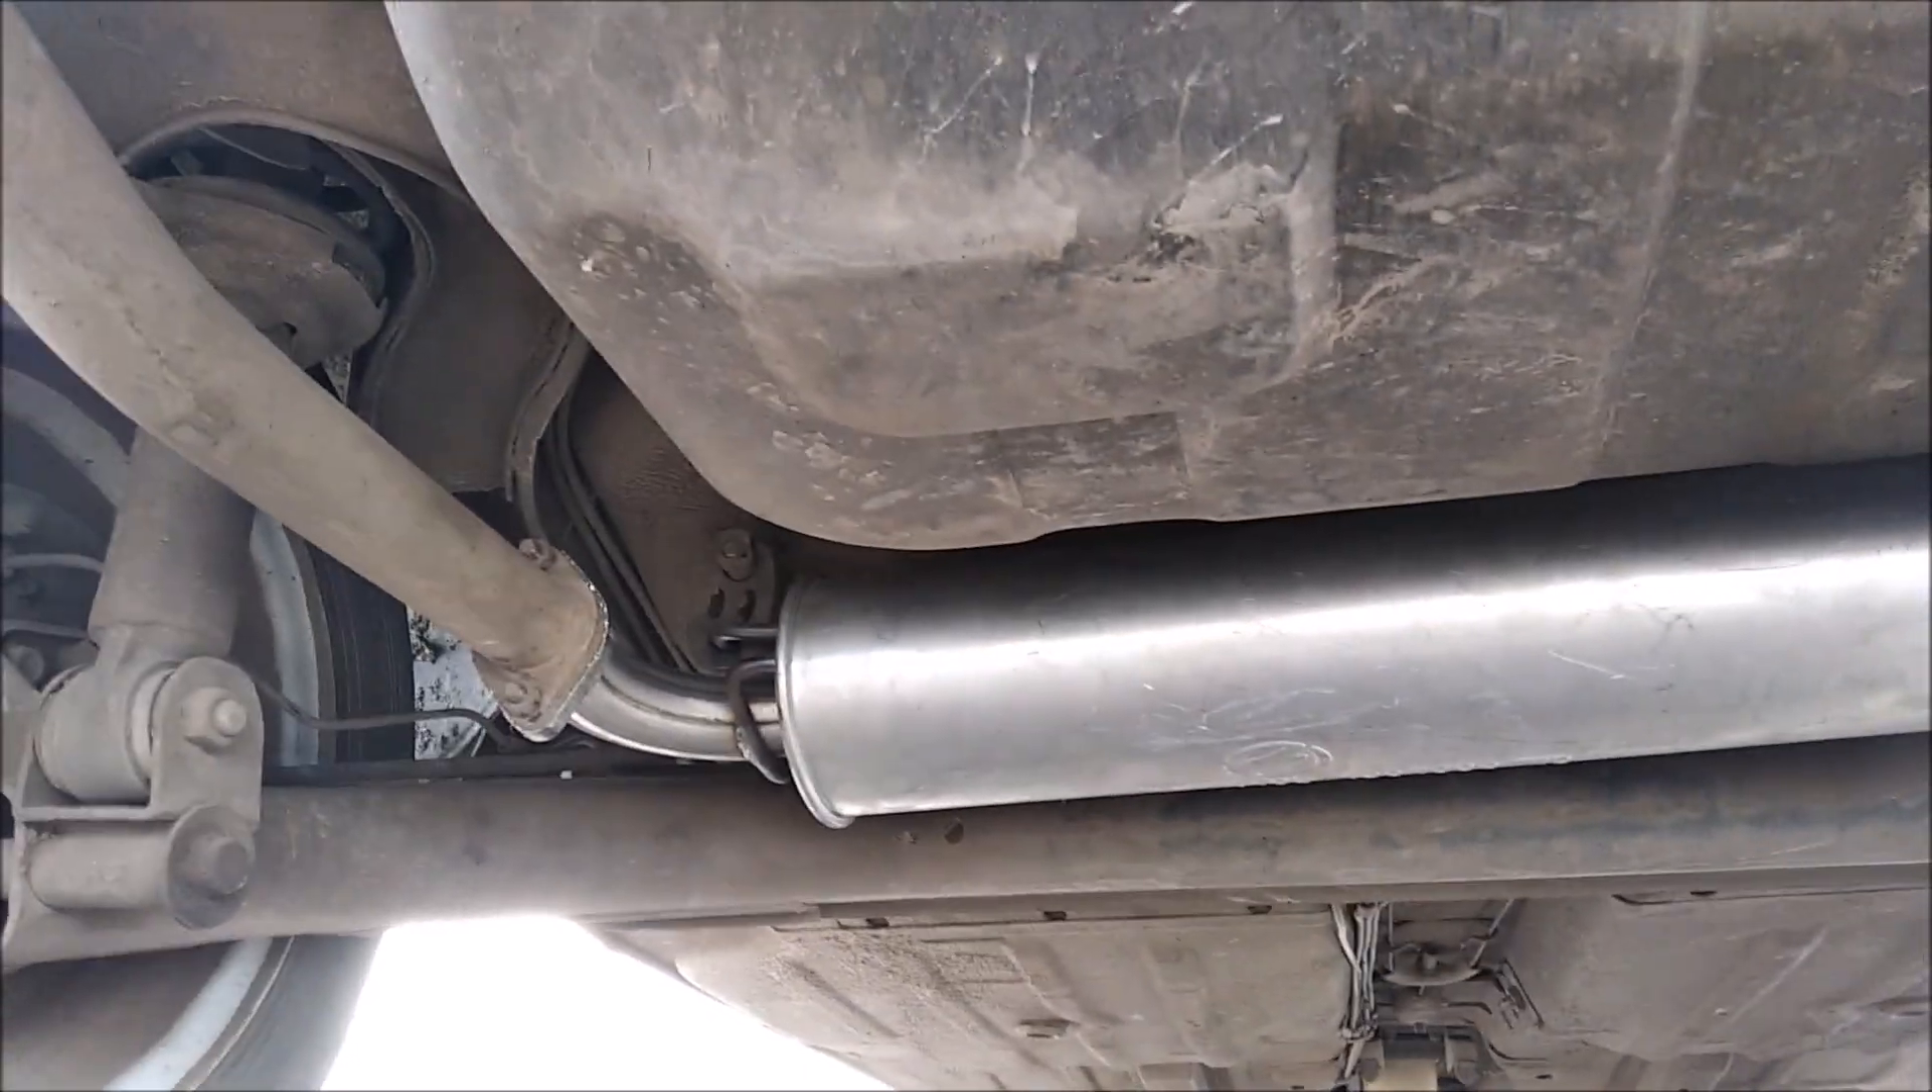Так ребят глушитель стоит все хорошо все отлично.